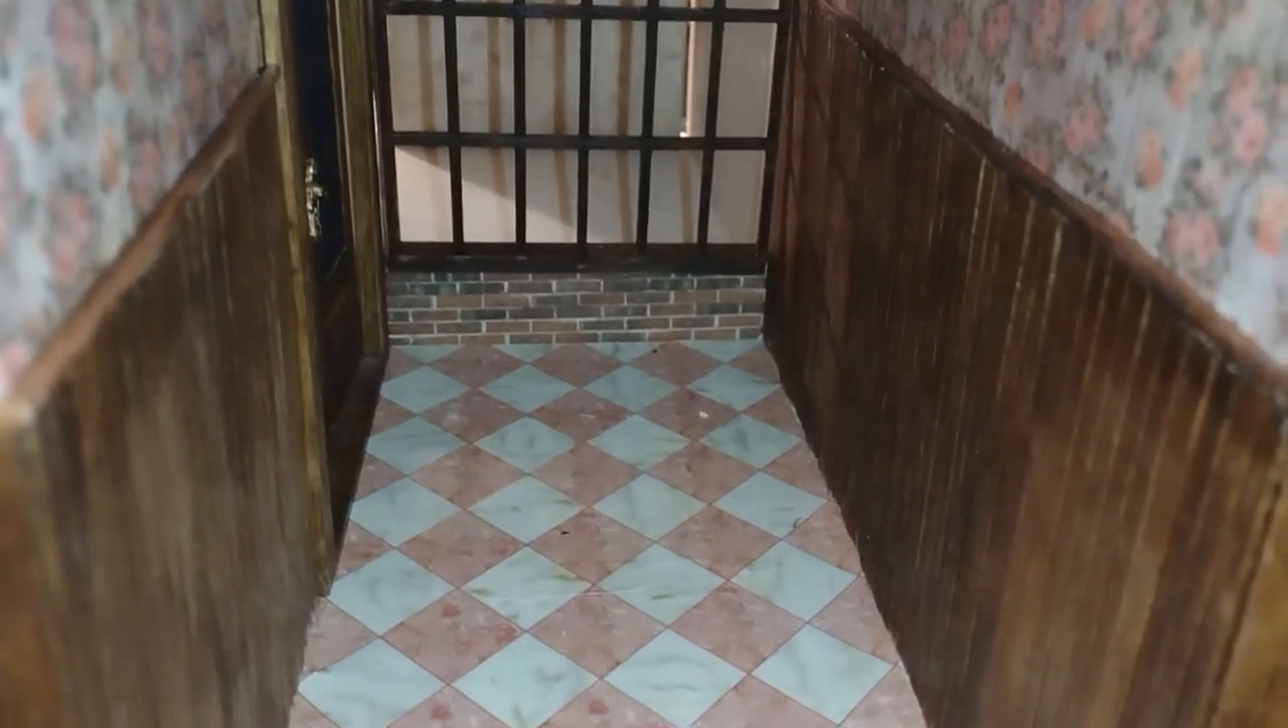So now that the beadboard is dry I've glued in the door and I've actually added the brick in the window to the end of the hall that separates the hallway from the music room.